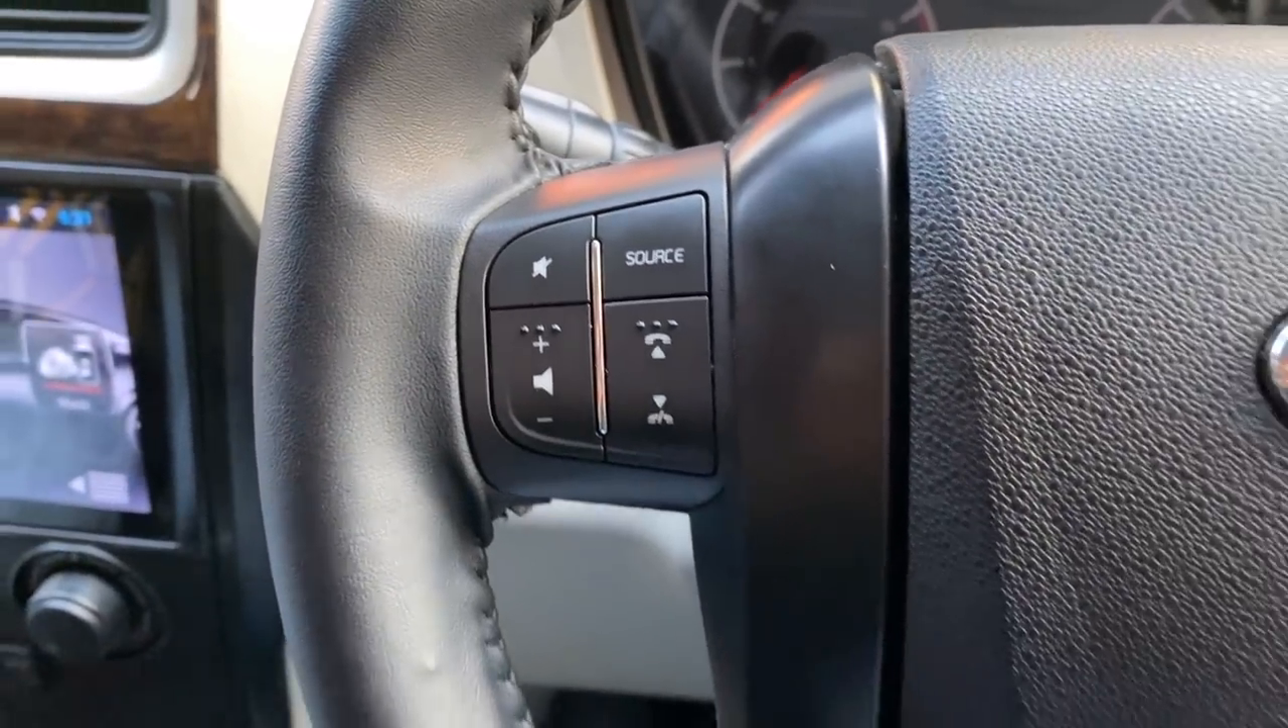जो हमारे स्टेरिंग मांटिंग कंट्रोल है अब इसके इंस्टॉल हो चुके हैं।